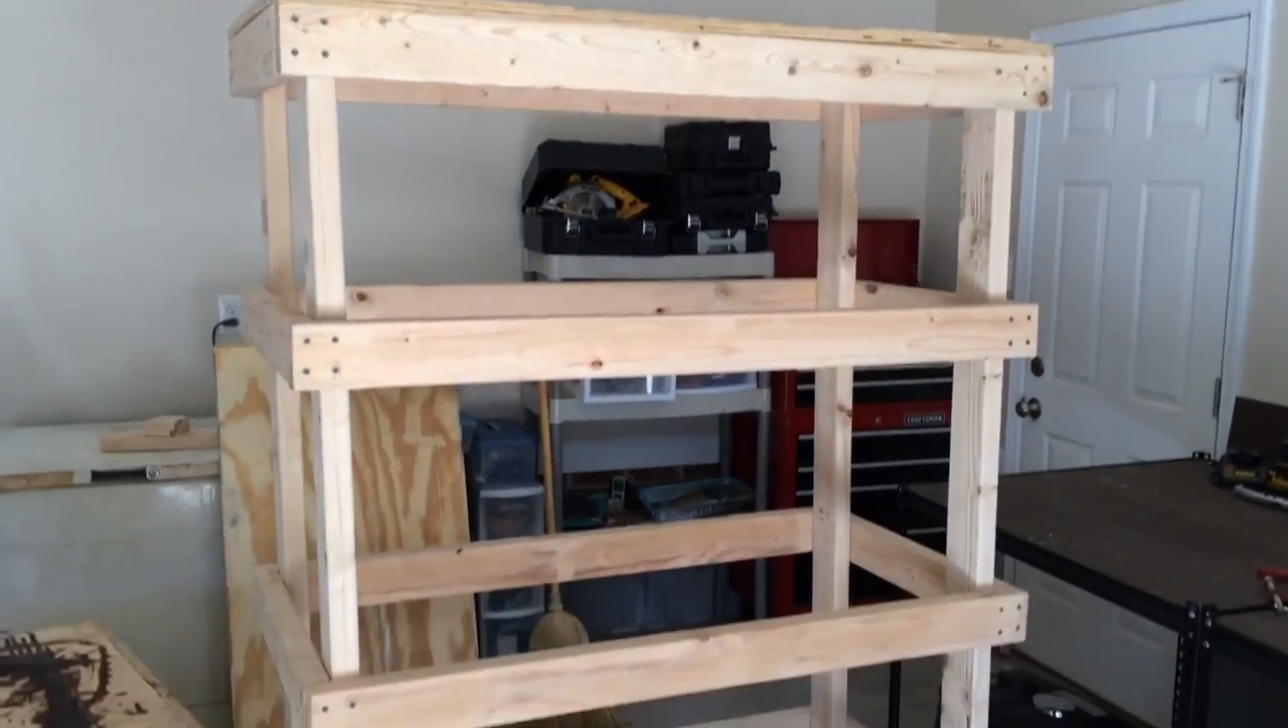Alright, there's all the framing is now complete on the shelf and now we got to put in the shelving itself.